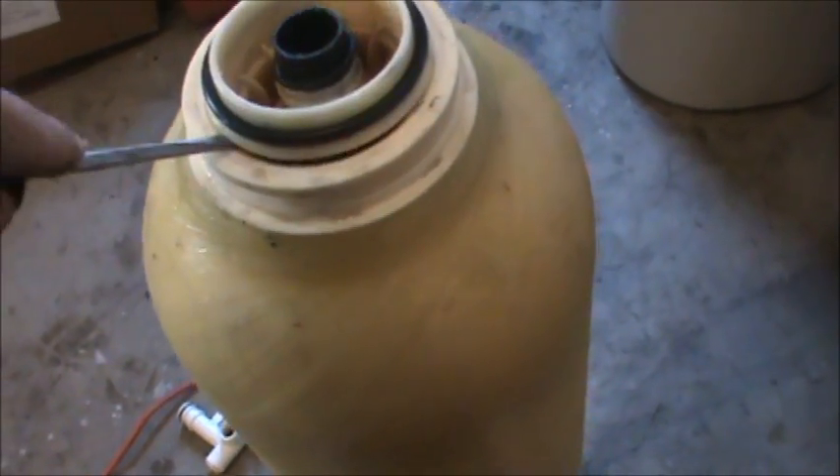I was able to pop all that junk off the top and now I just have the tank.